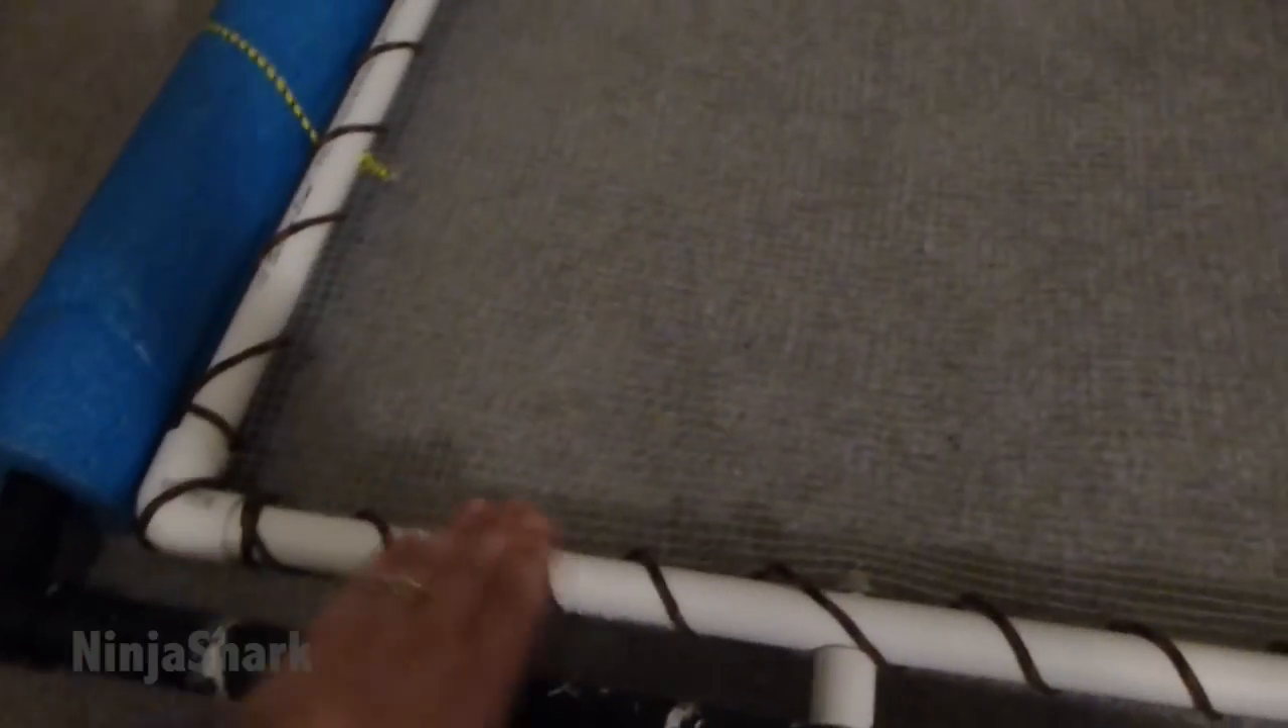Alright, so I finished up the sifter, um, wrapped it up with the paracord.